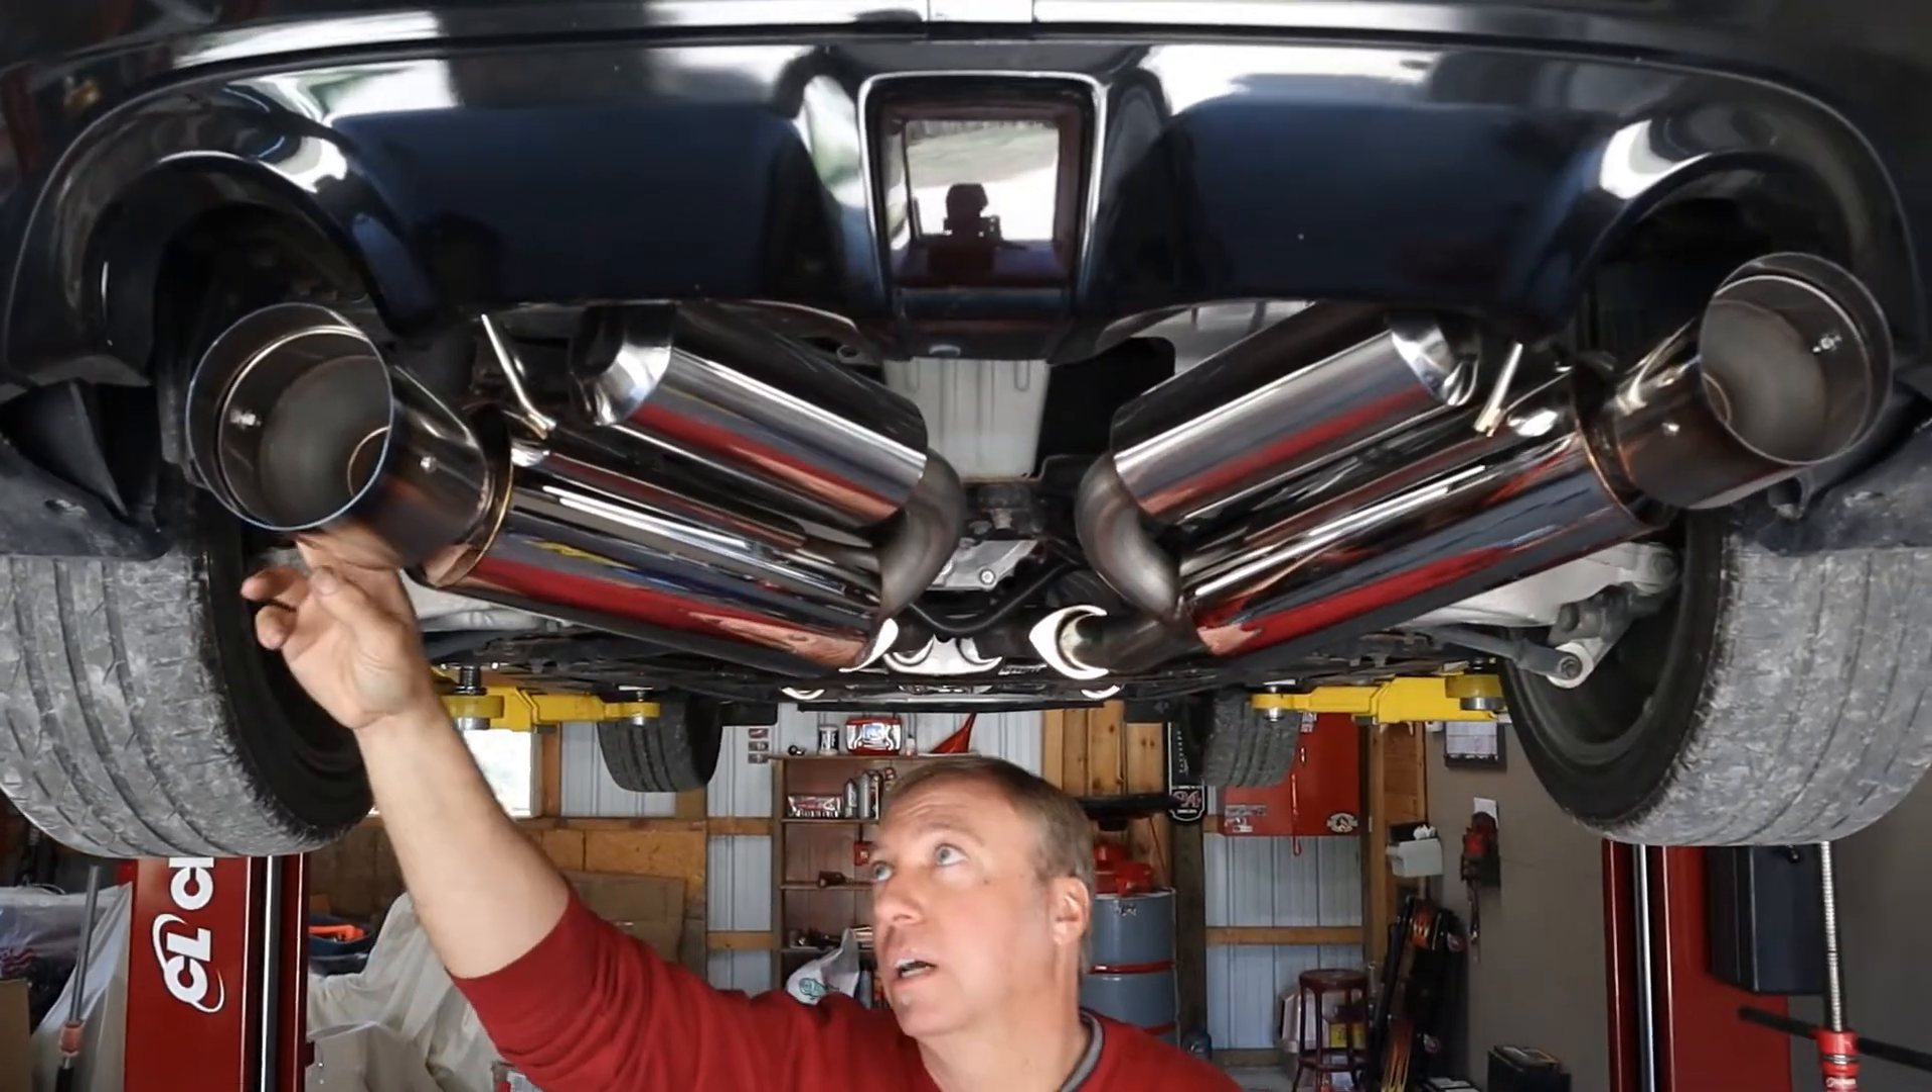Okay, we mocked up the tailpipes and mufflers on the back. And as you can see, they're not centered with the cutouts on the rear bumper.